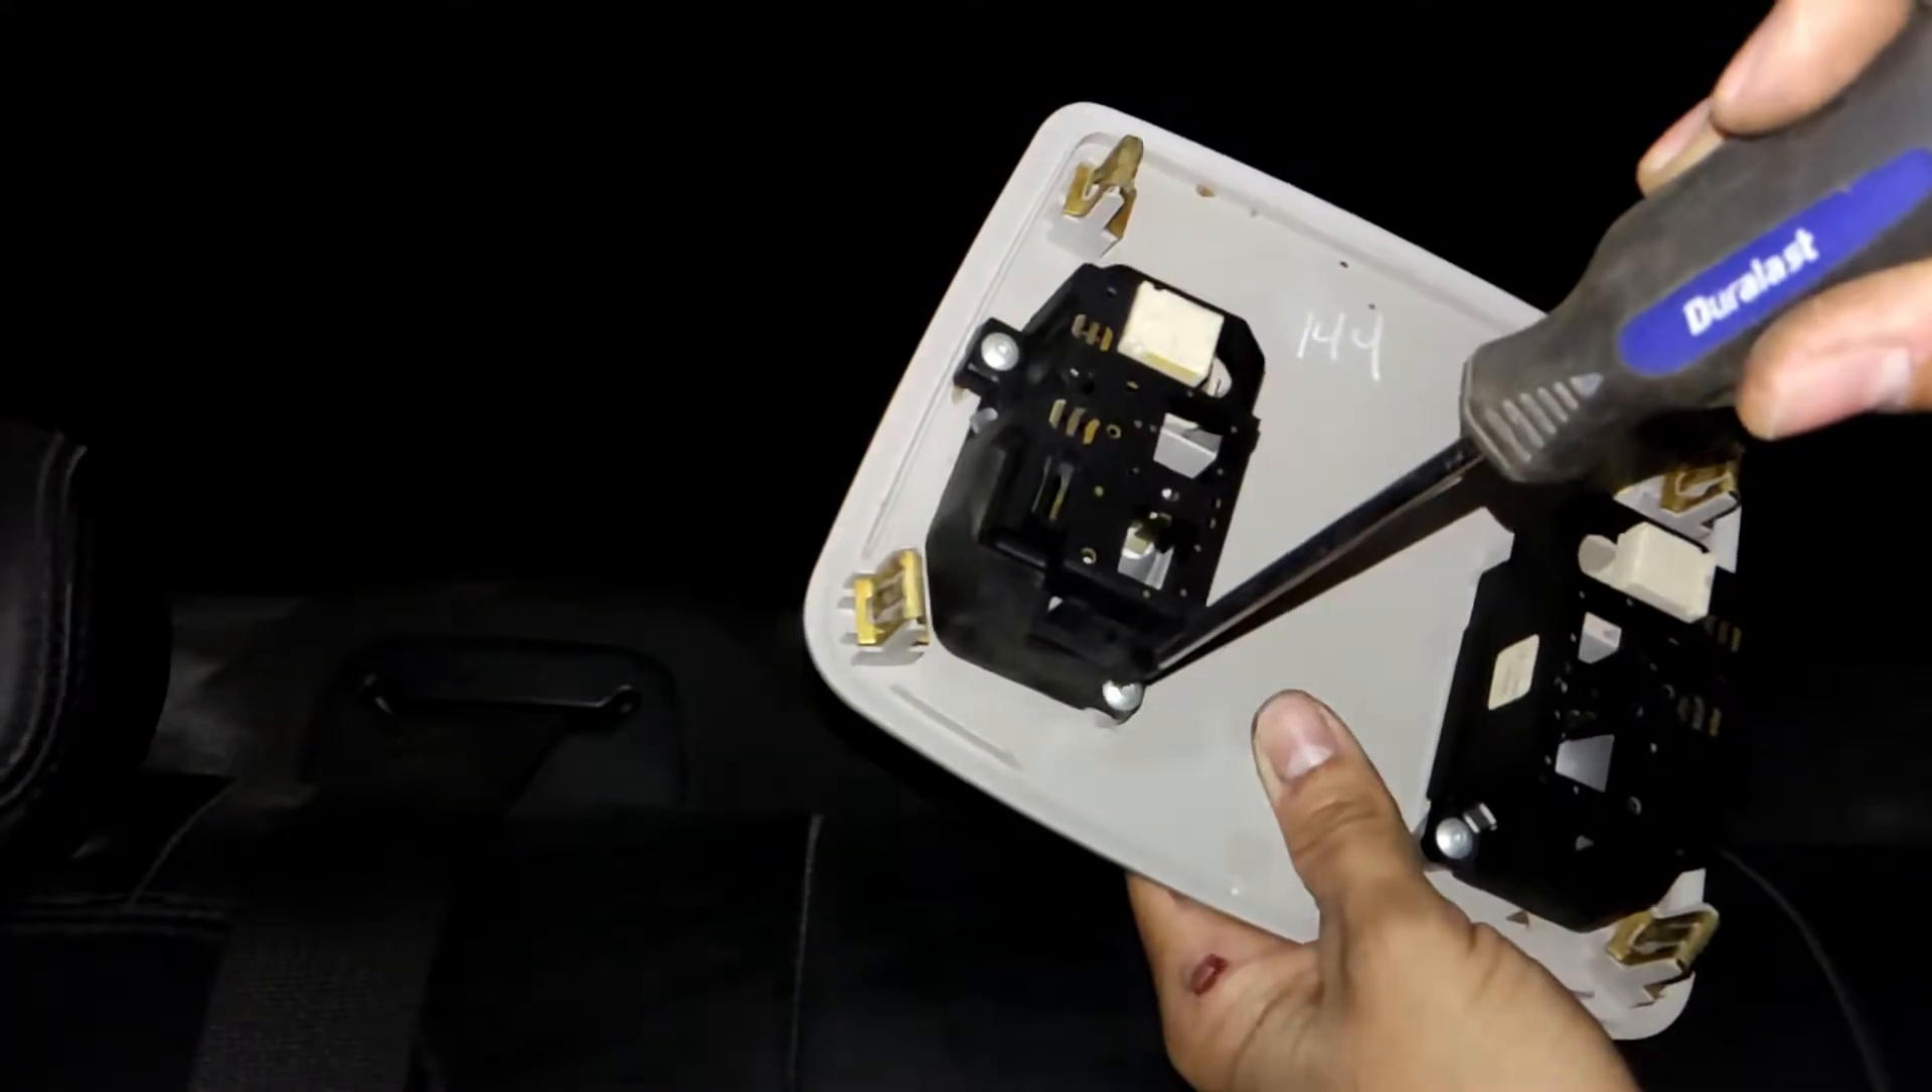Y ya tenemos el panel suelto. Para poder quitar los focos.